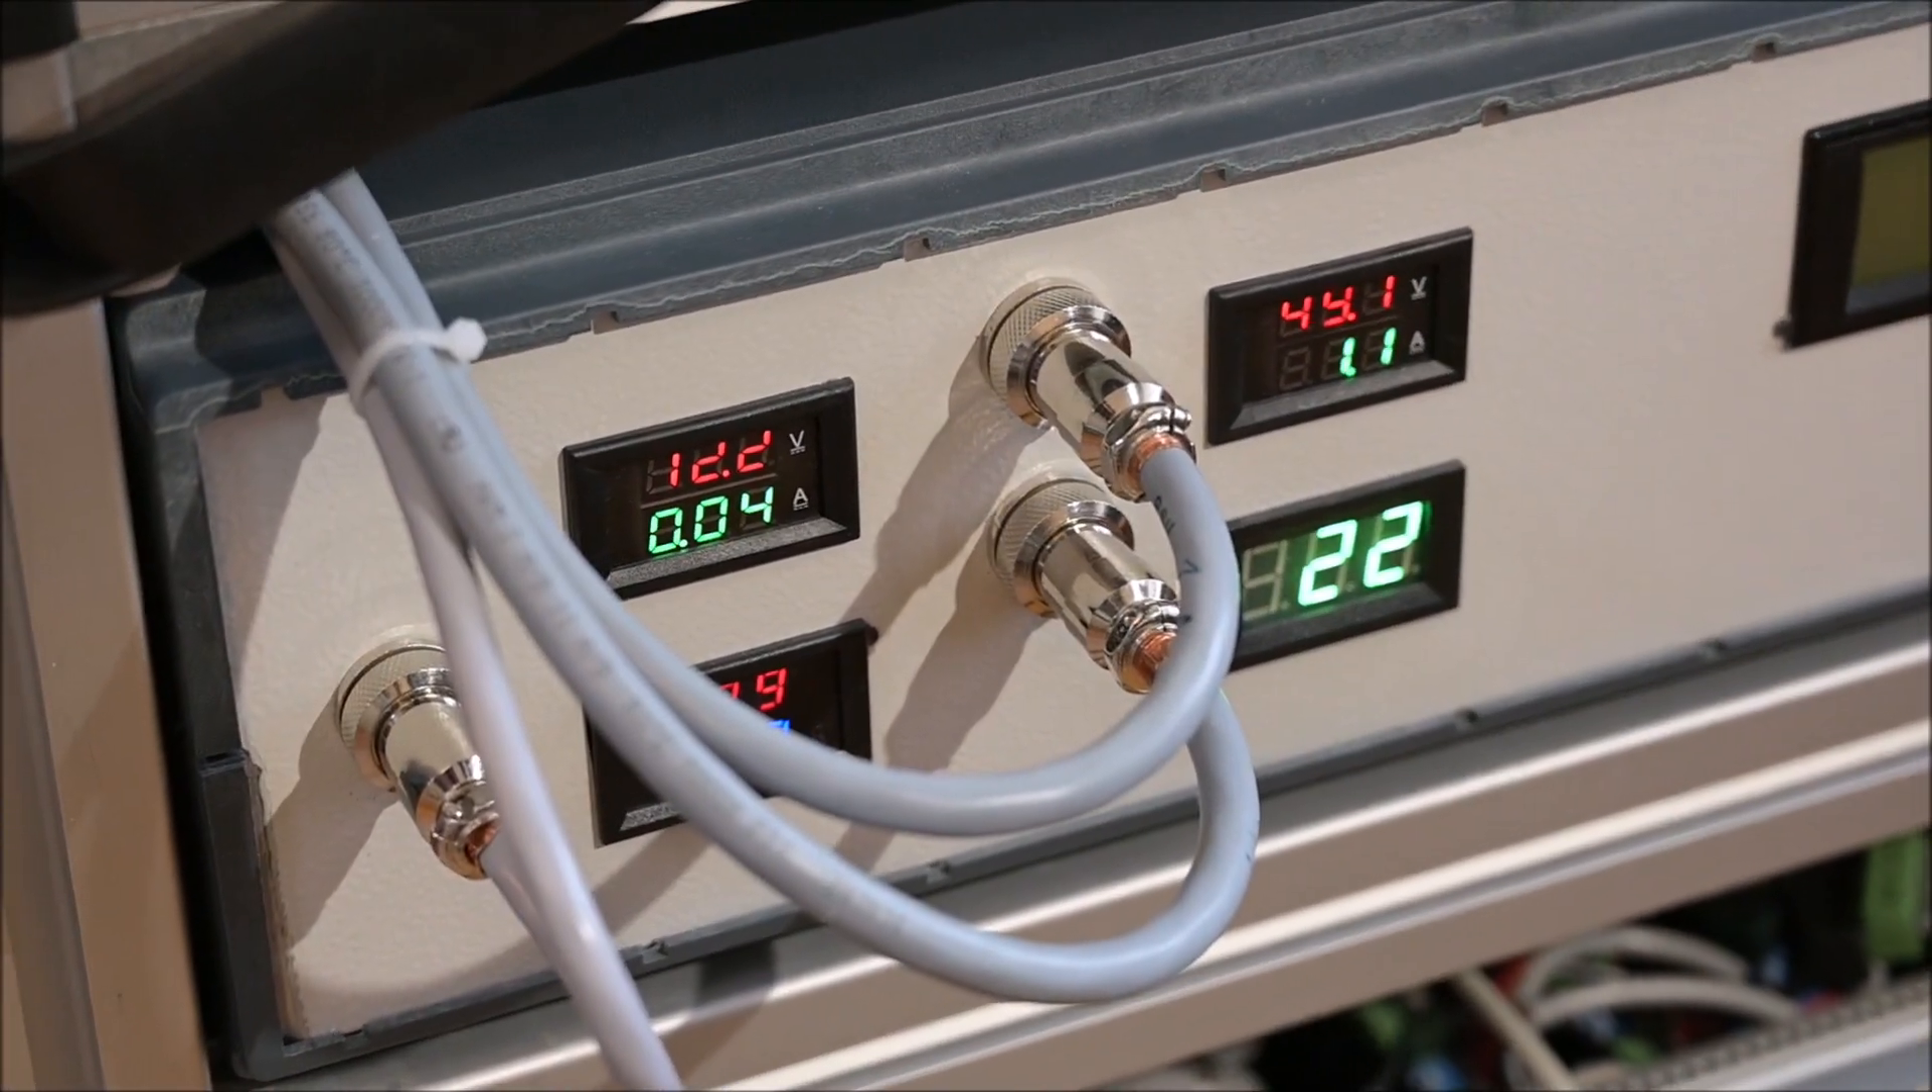So the unit is powered up and everything I can connect at the moment is connected. This is my old power supply for the CNC.